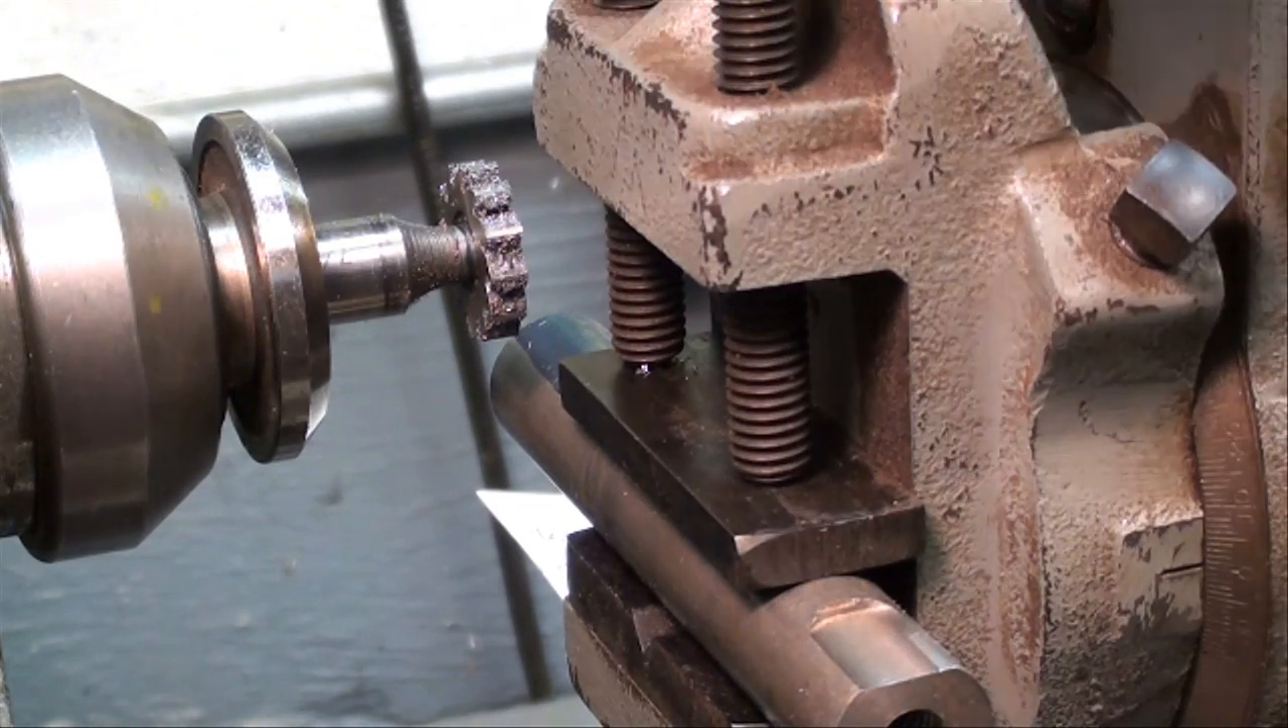And we've got the cutter mounted in the collet.